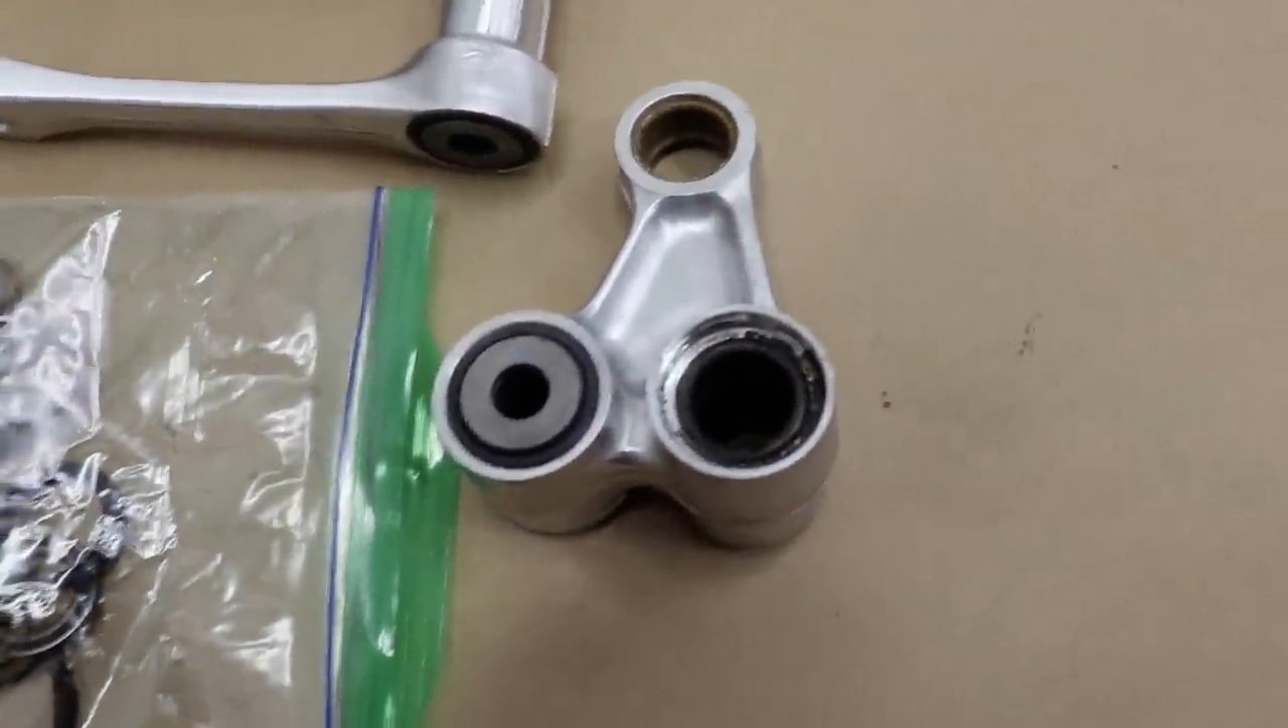Here's where I'm at with the linkage right now Two of the bearings are out and this is what it looked like when I pulled it apart.